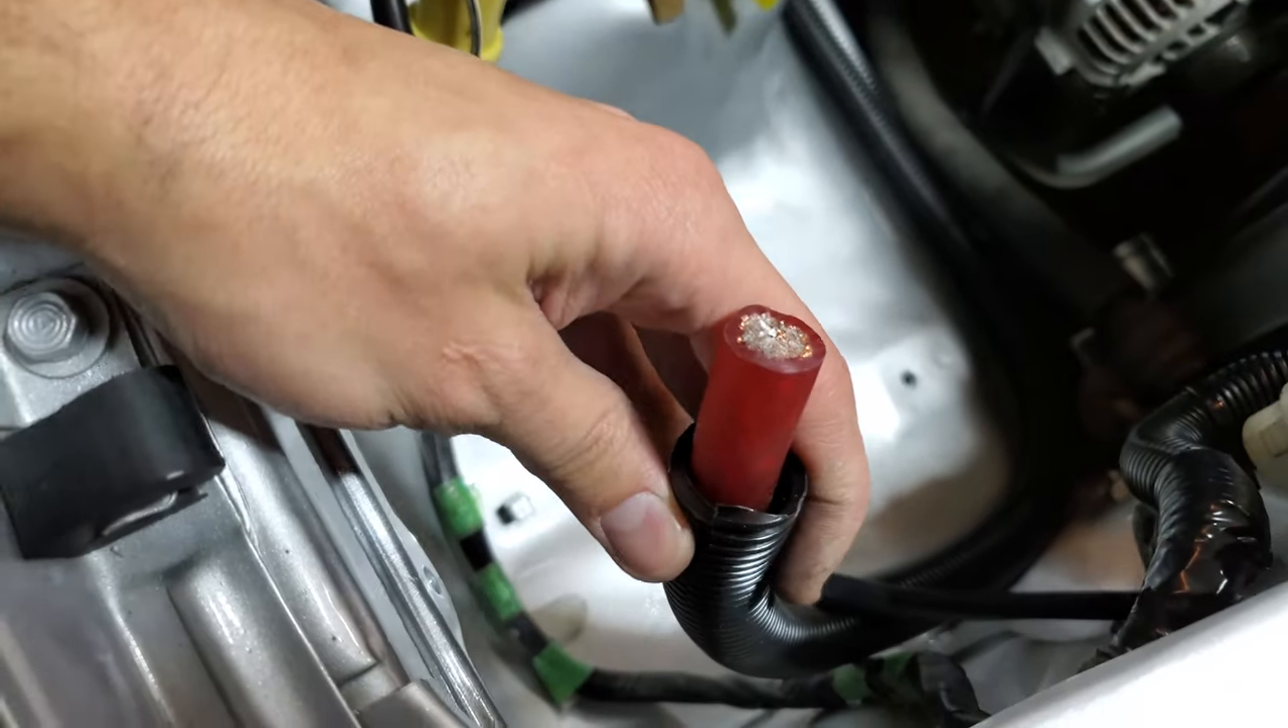I still have not terminated my battery cable from the battery relocation.